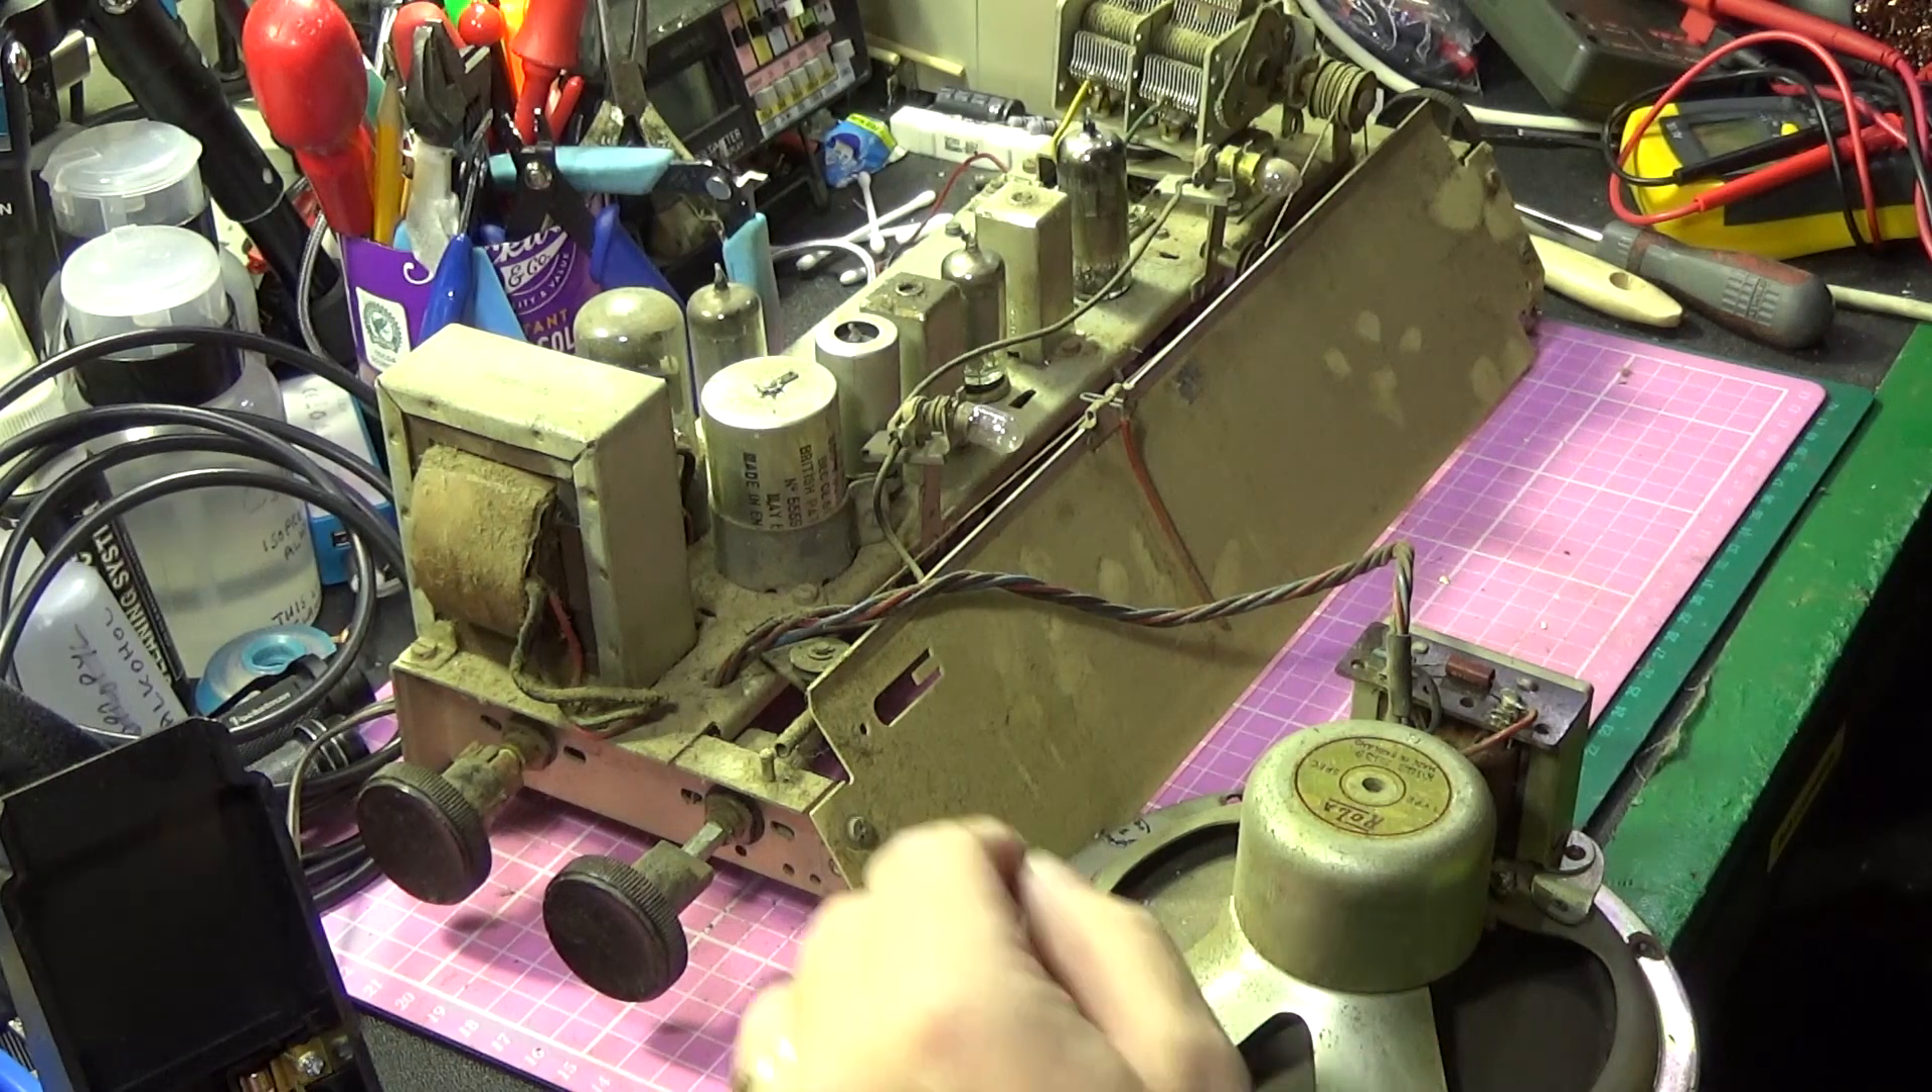Now, I've taken the speaker out as well because it's connected indirectly to the chassis here.